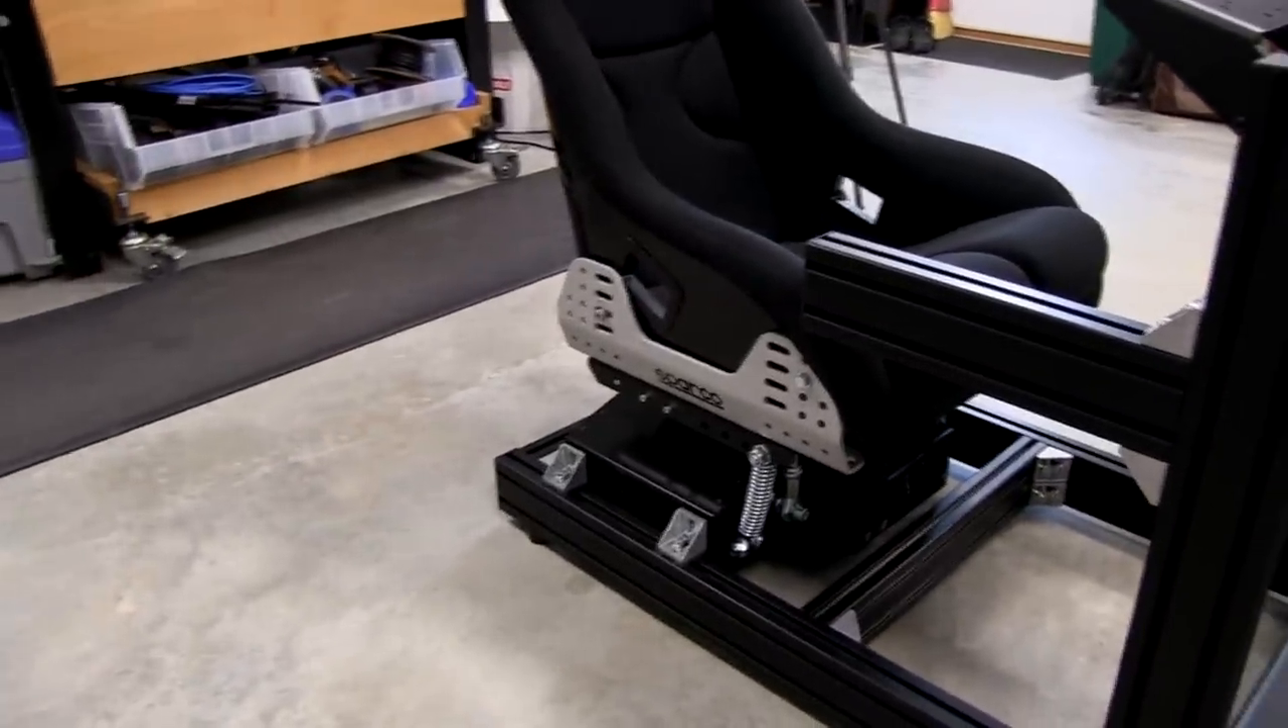I got the seat bolted up to the NLR V3 motion platform now.